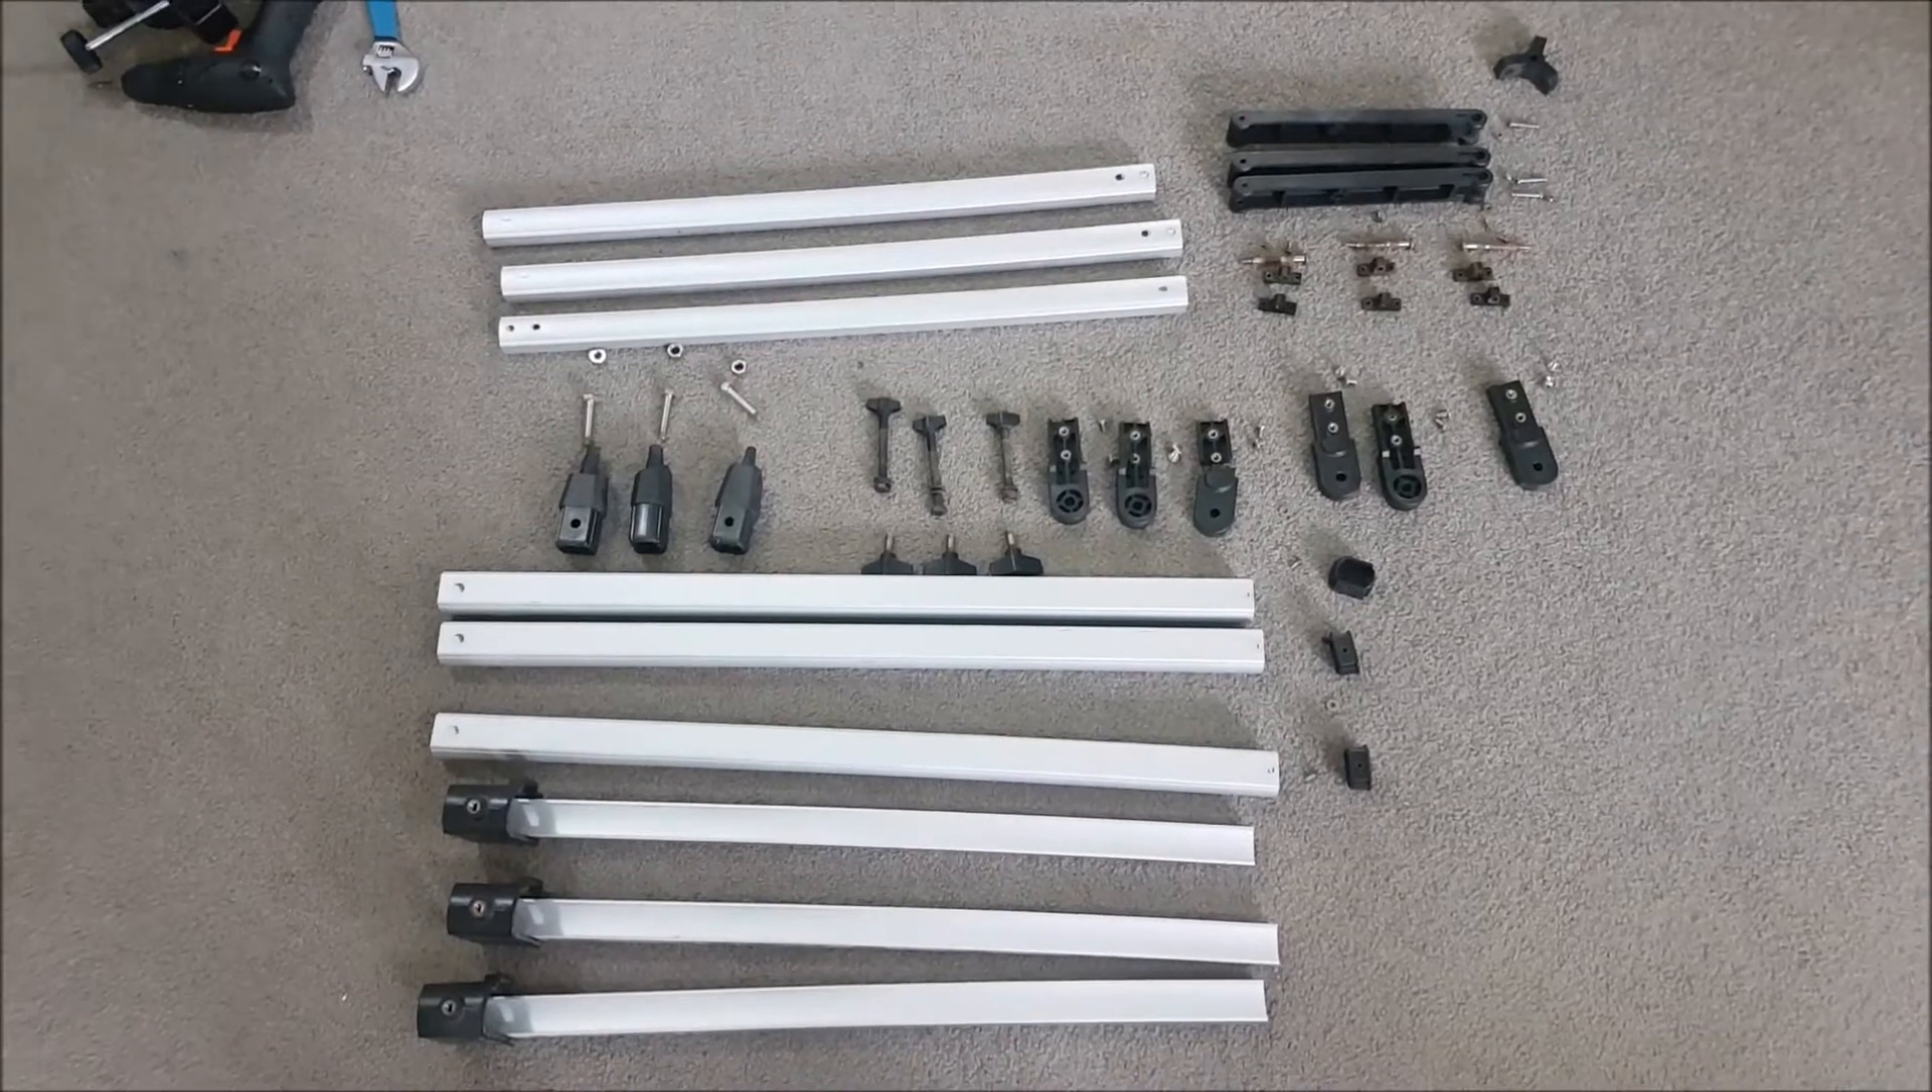And there's all the components I could take it down to. I've even disassembled the little spiderweb support mechanism in the middle.